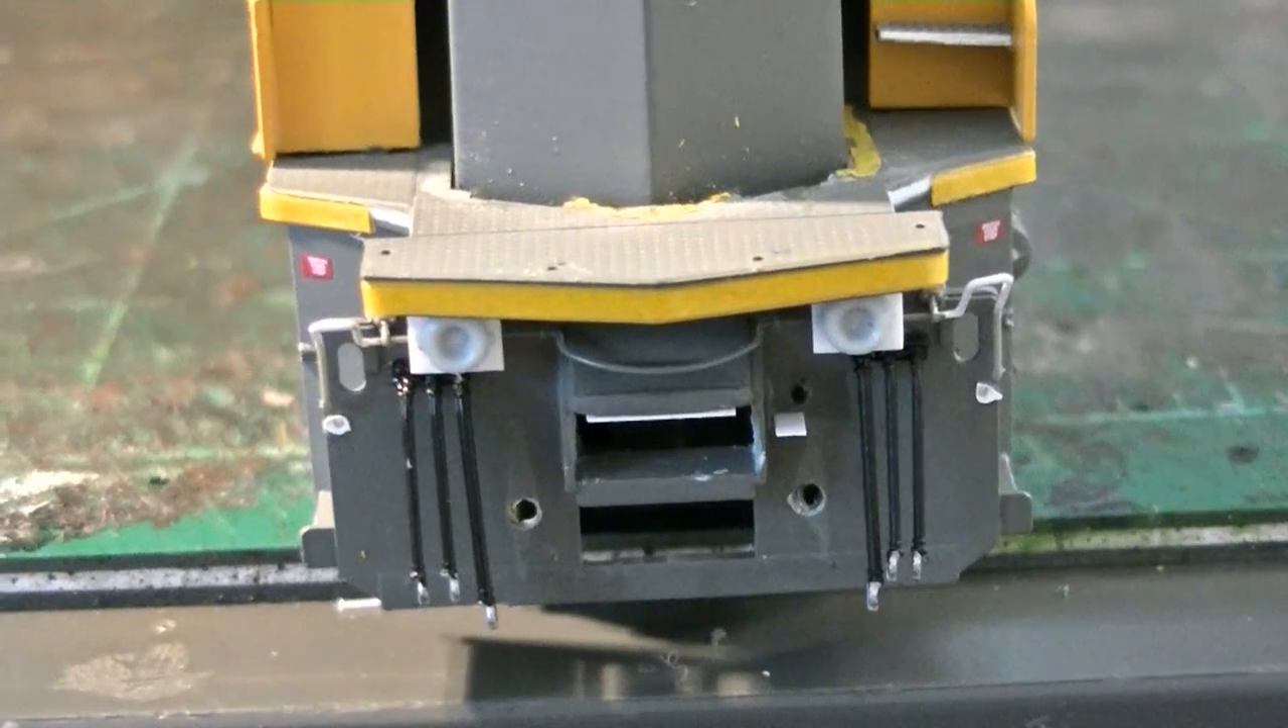So there's the ditch lights installed ready to go.